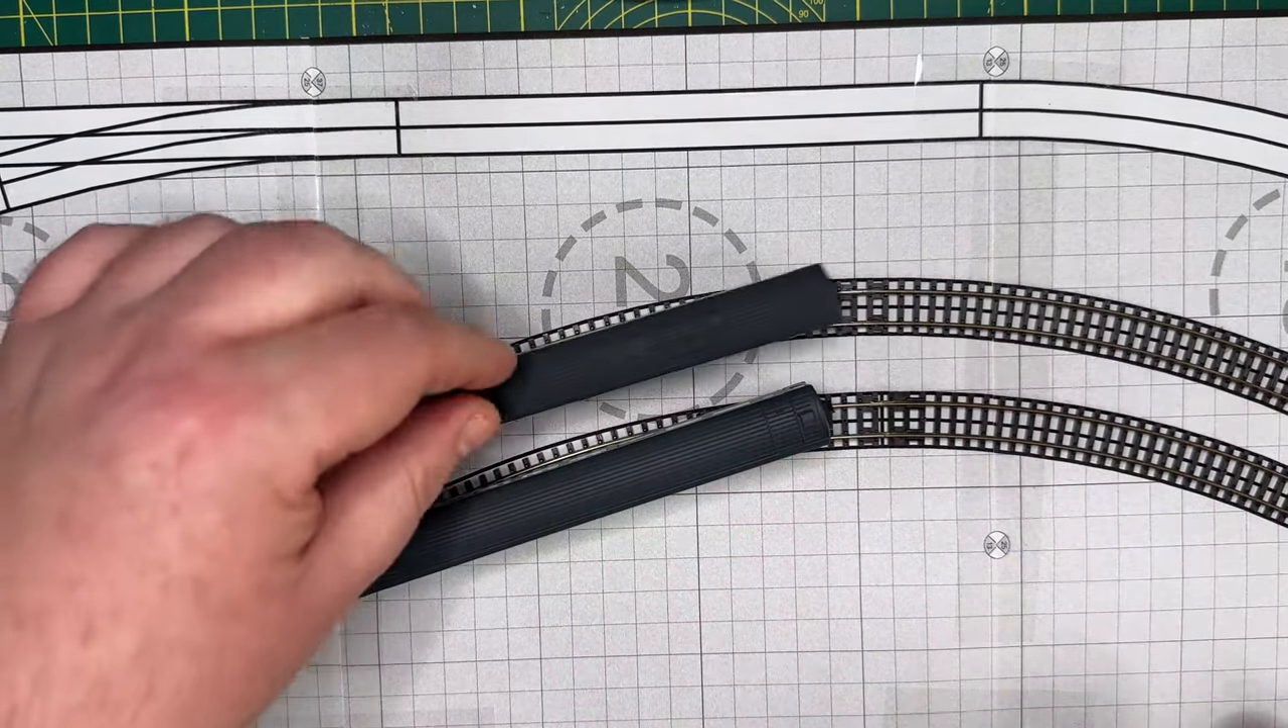As you can see although it's close there's definitely enough space for the two coaches to pass.